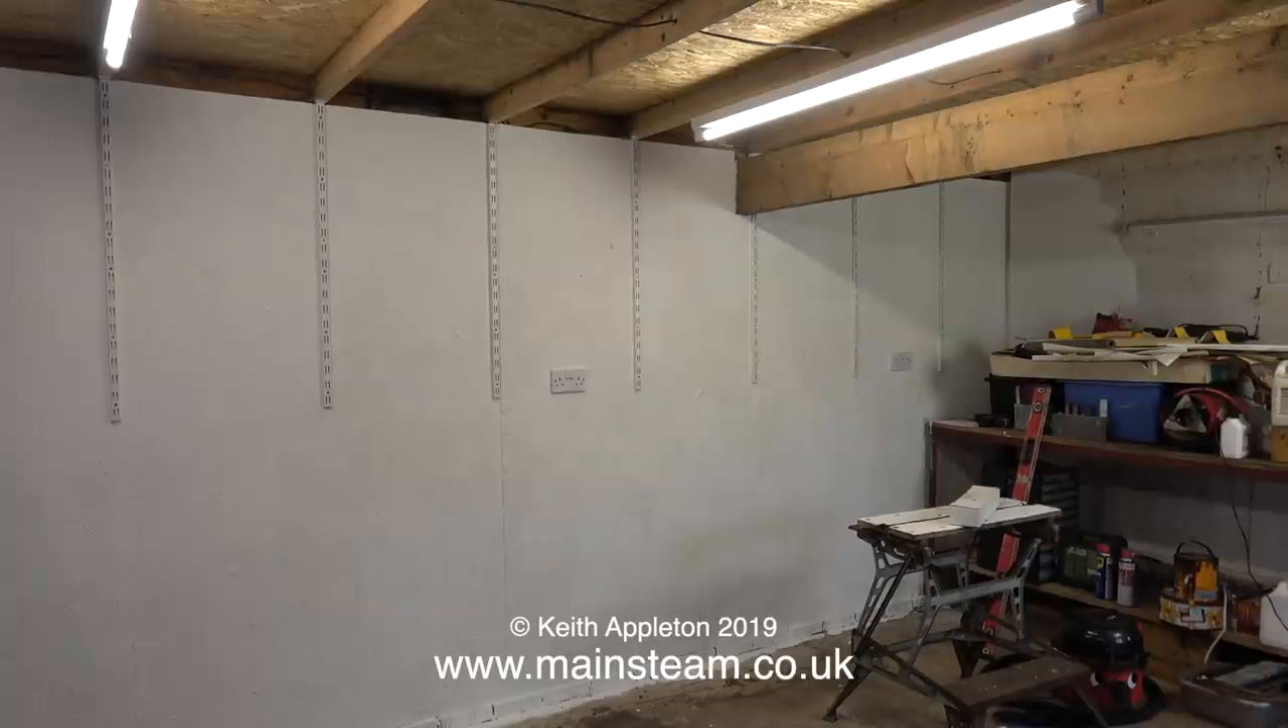I repeat the process and screw all the brackets to the wall and now it looks like this.